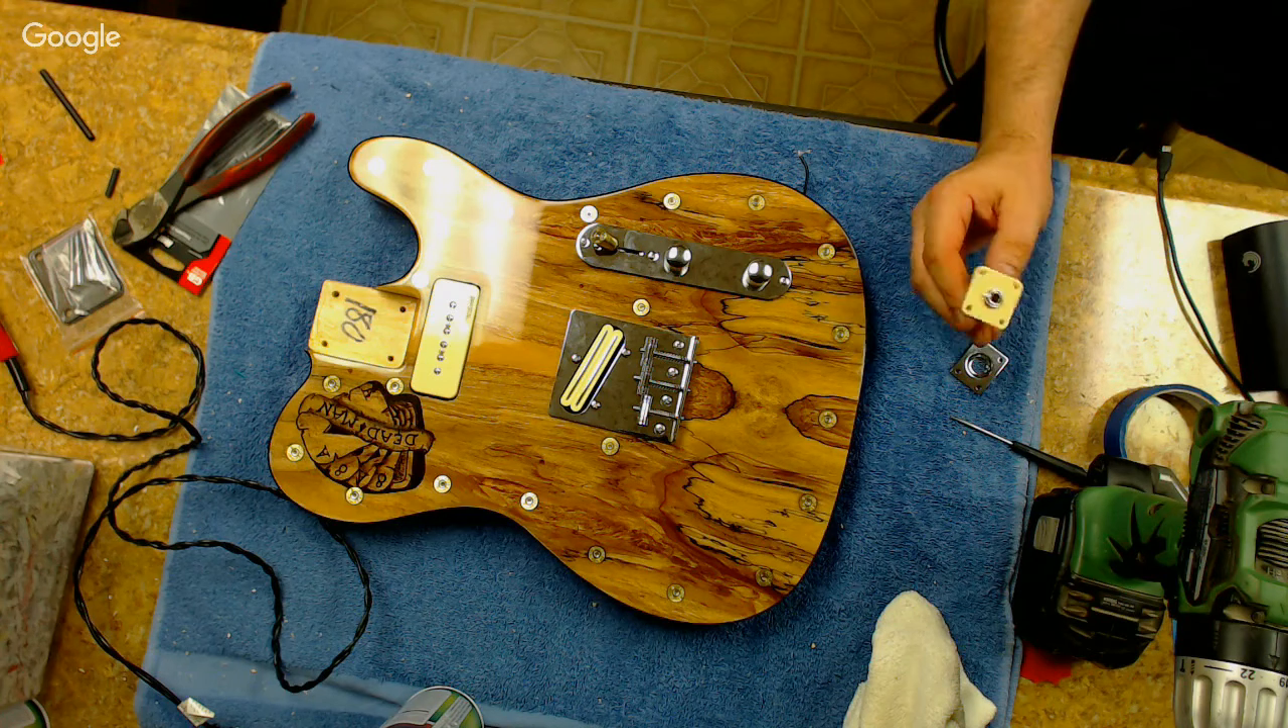The only thing I'm left with right now is just putting in the output jack, which I changed it from a chrome output jack, which comes with the kit, to one that matches both pickups.